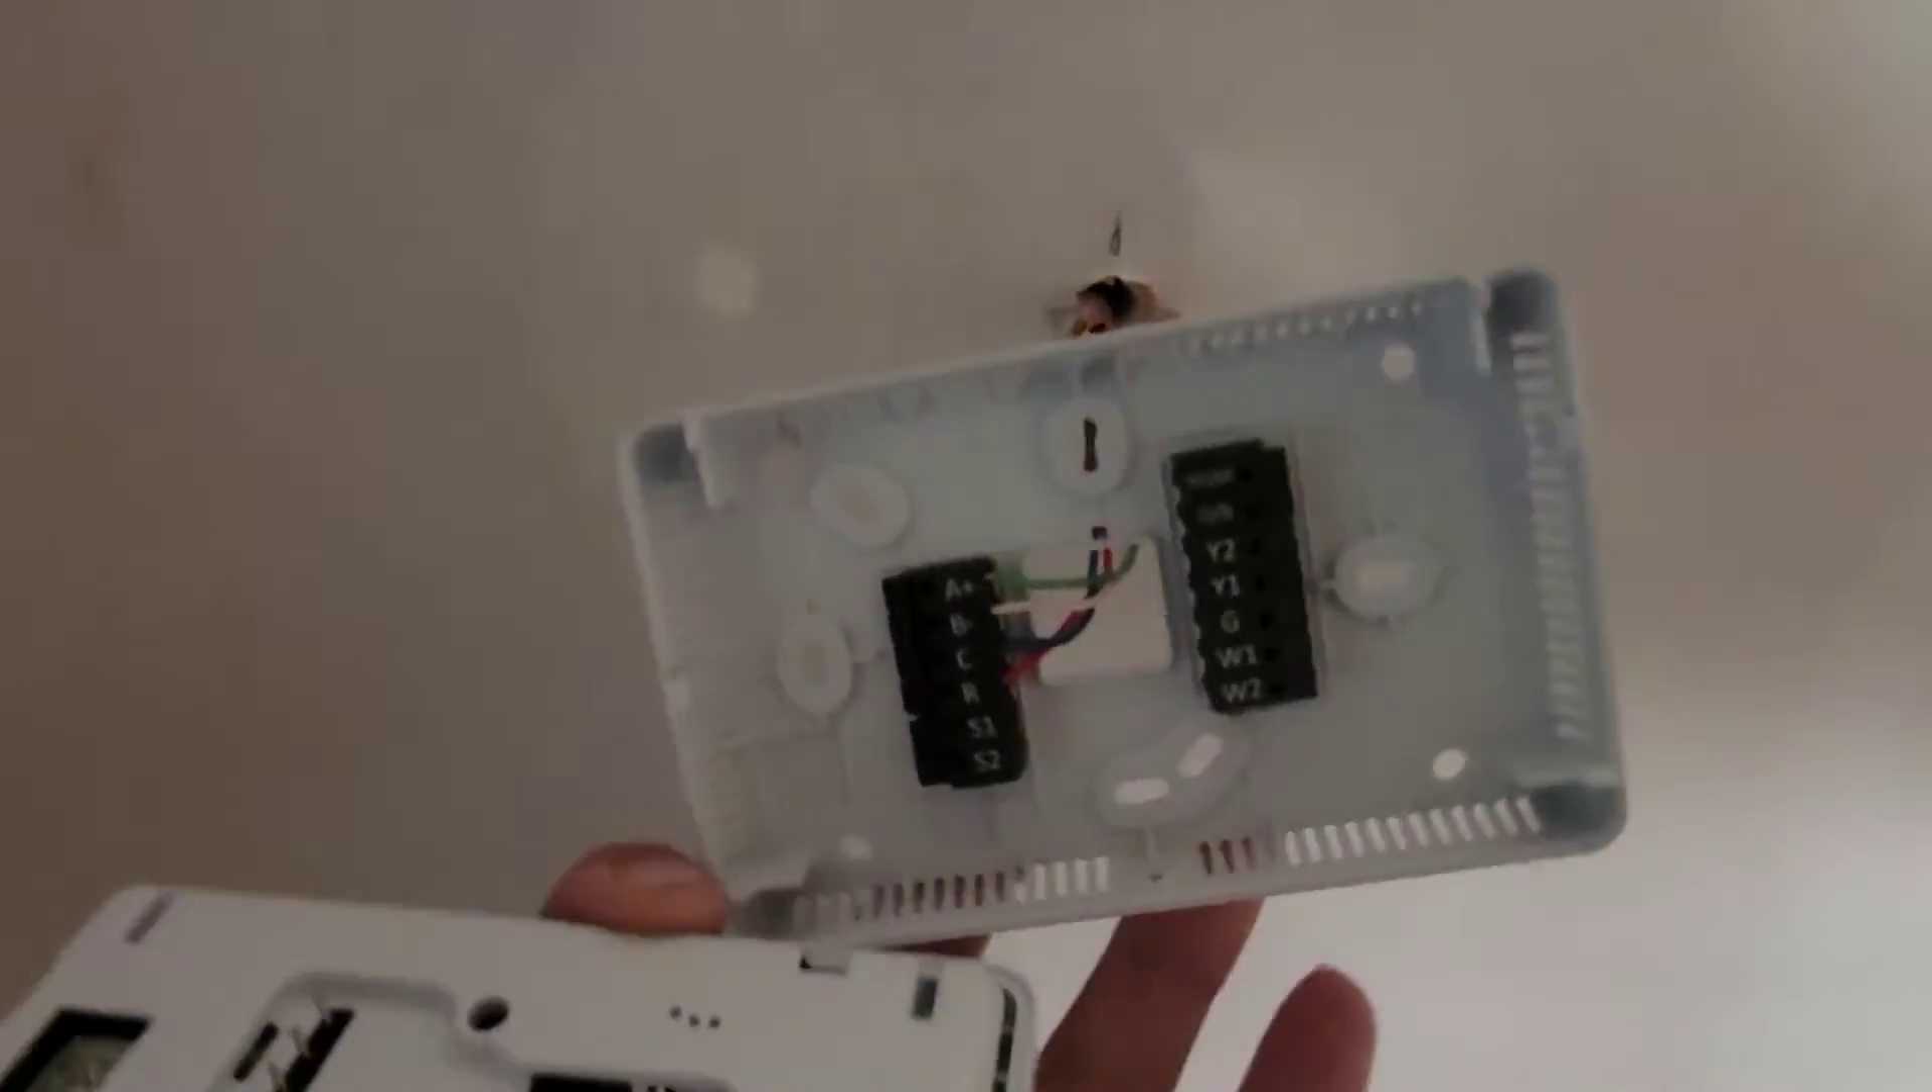Thermostat's not yet mounted on the wall because, of course, we got to finish some painting before we mount it.